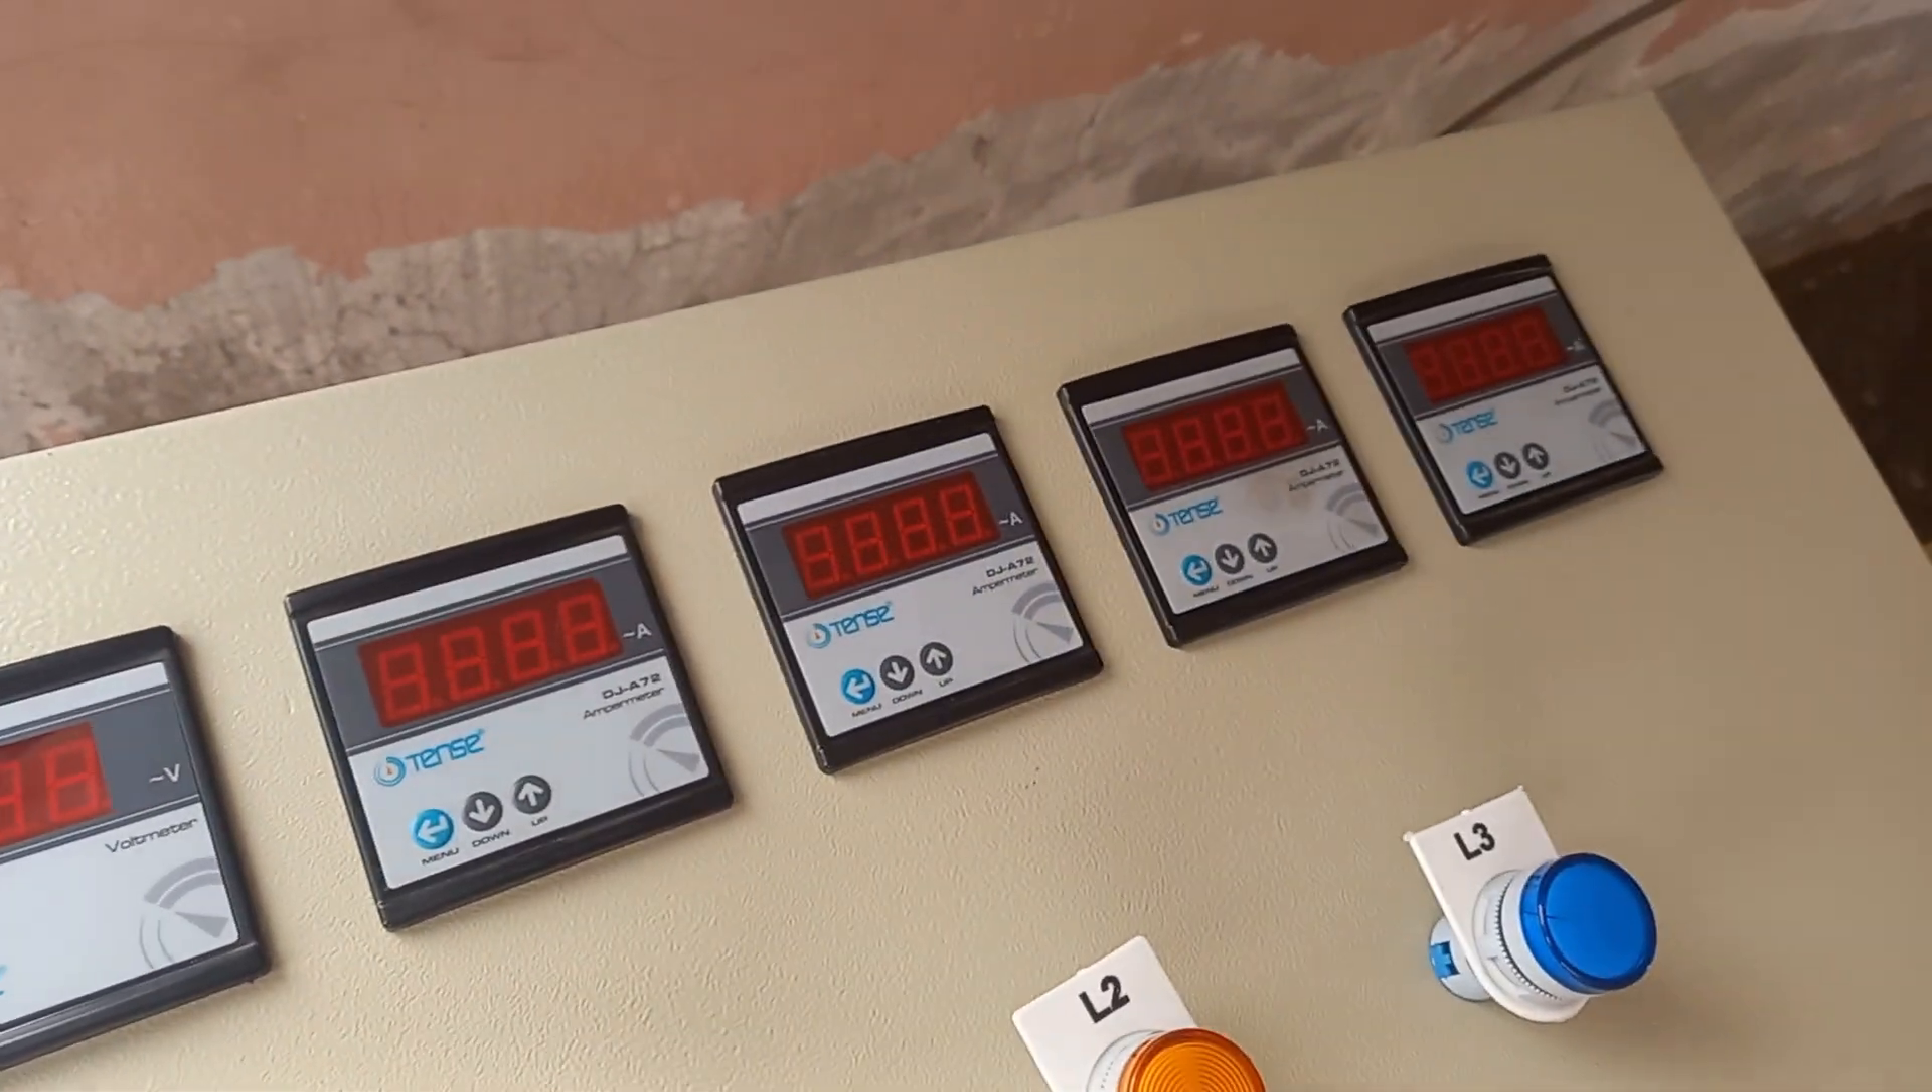یہ باقی تین امپیر میٹر ہیں جو میں نے ان کو فکس کر دیا ہے۔